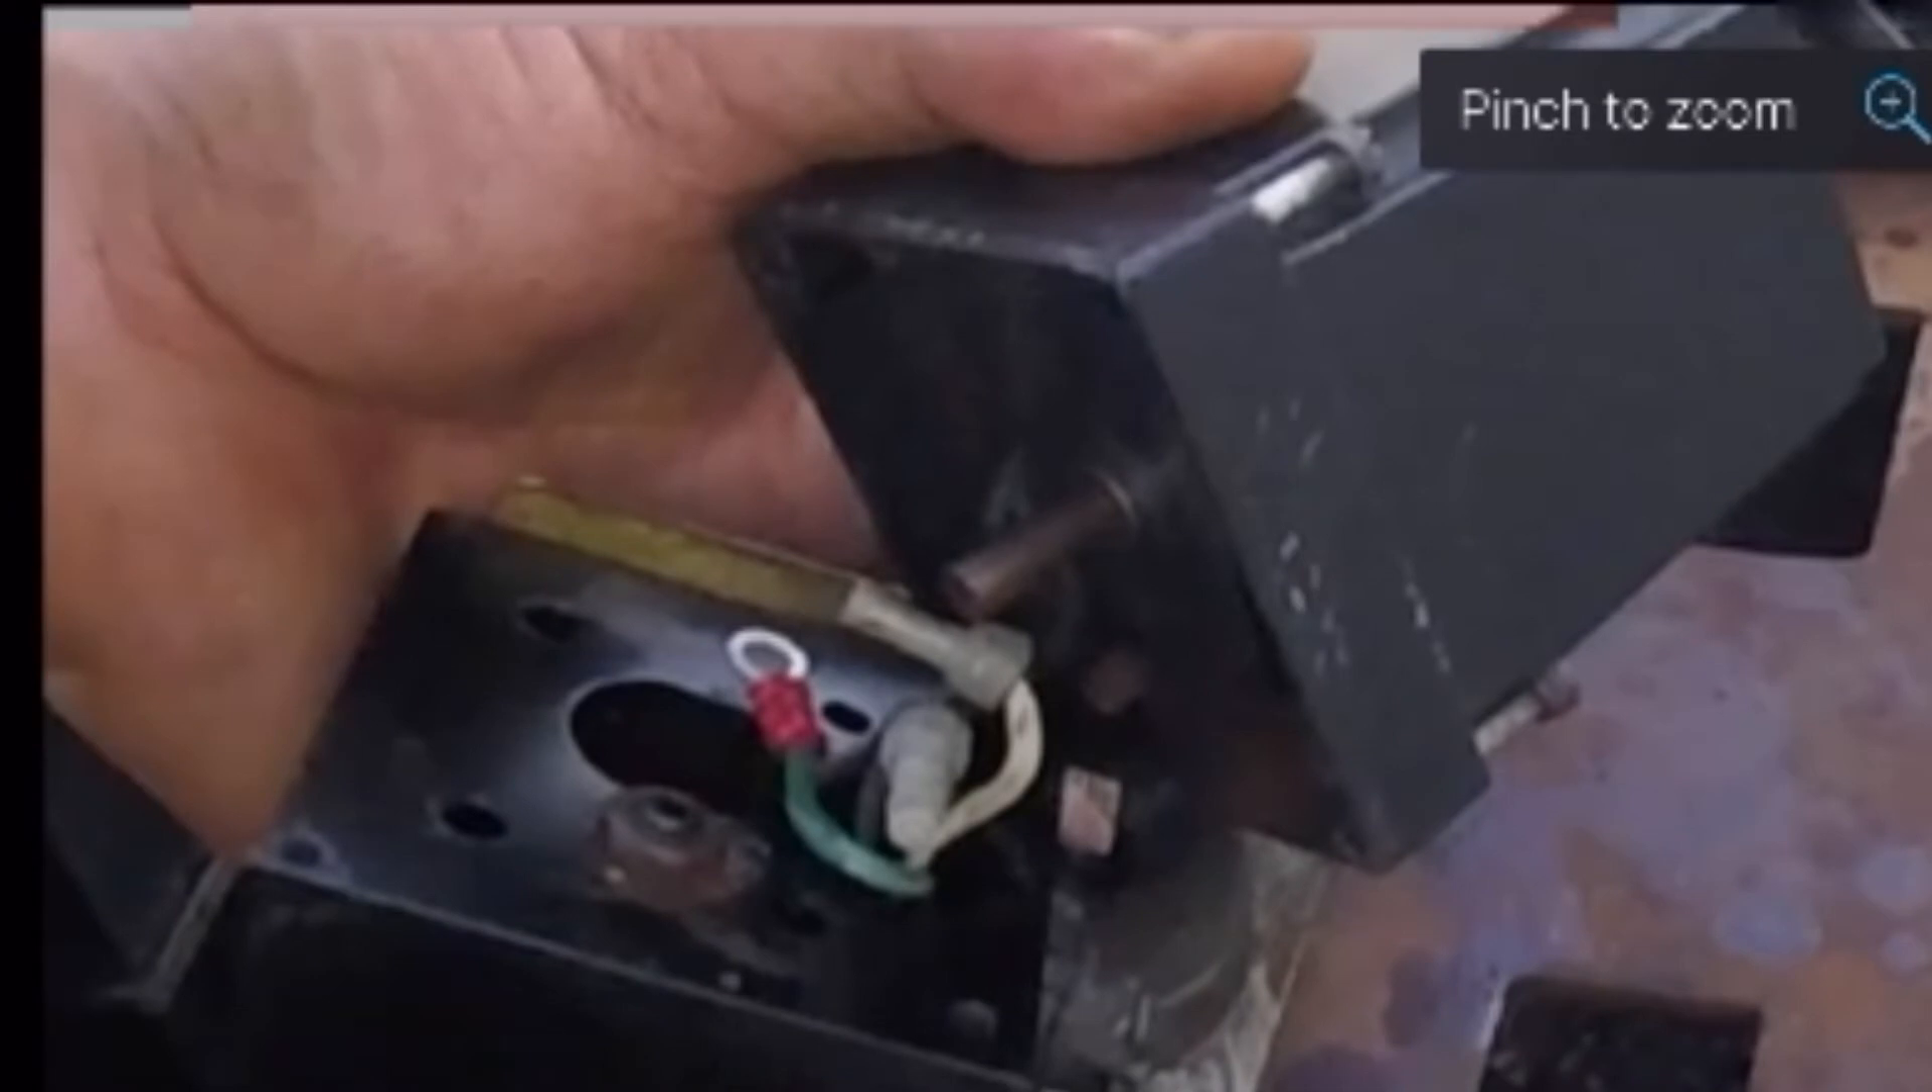There's a ground wire in there that's just not hooked up to anything.